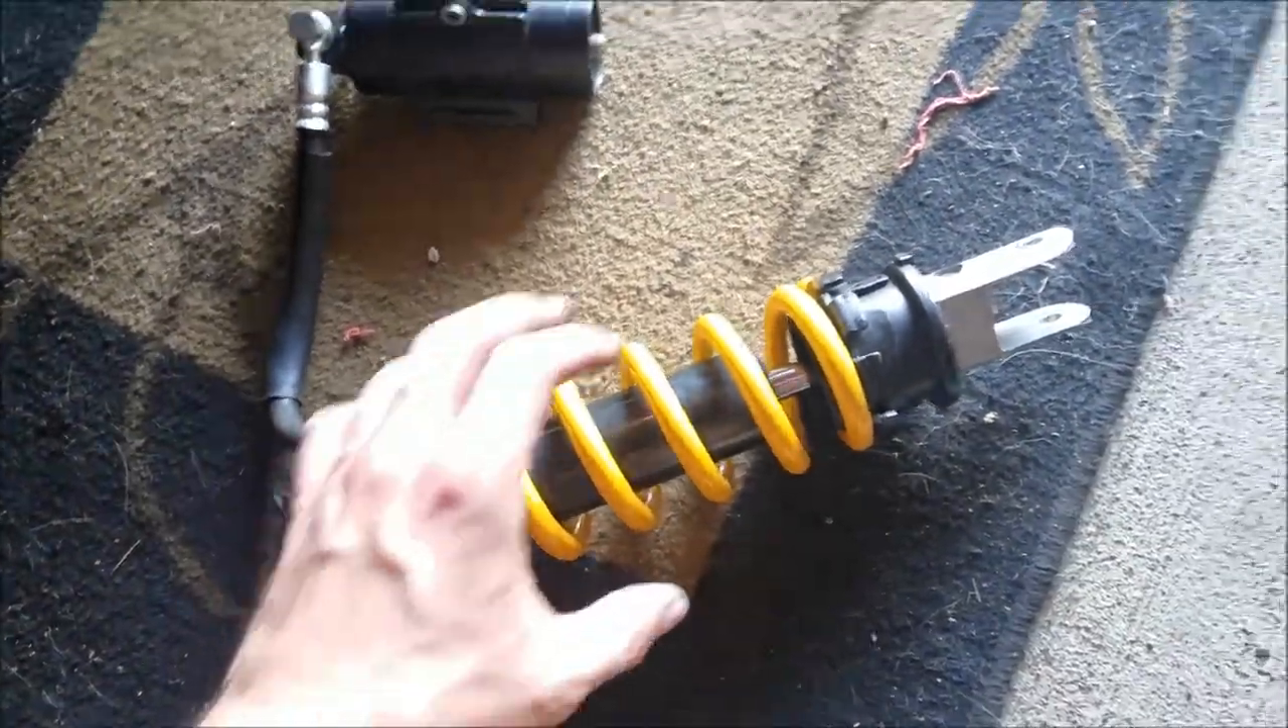Alright, the rear shock is out, and this is the attached reservoir that you kind of have to finagle out of there.